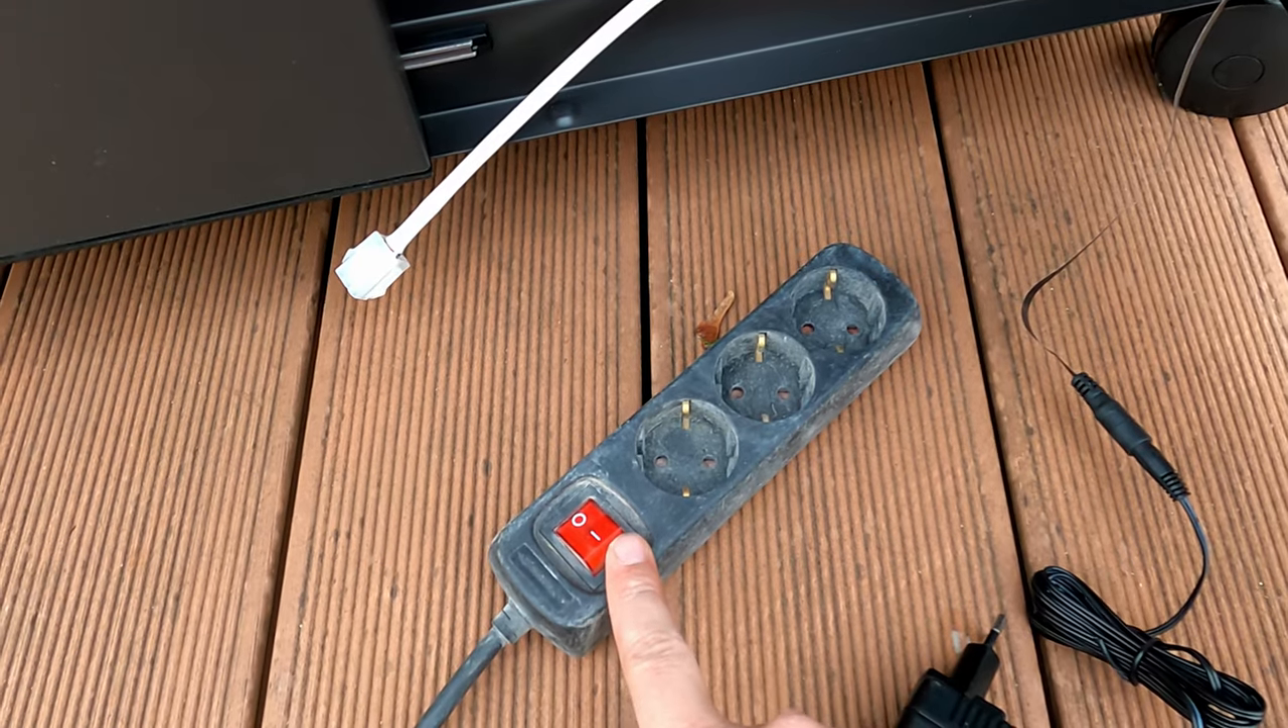Den Trafo selber habe ich noch nicht eingesteckt.